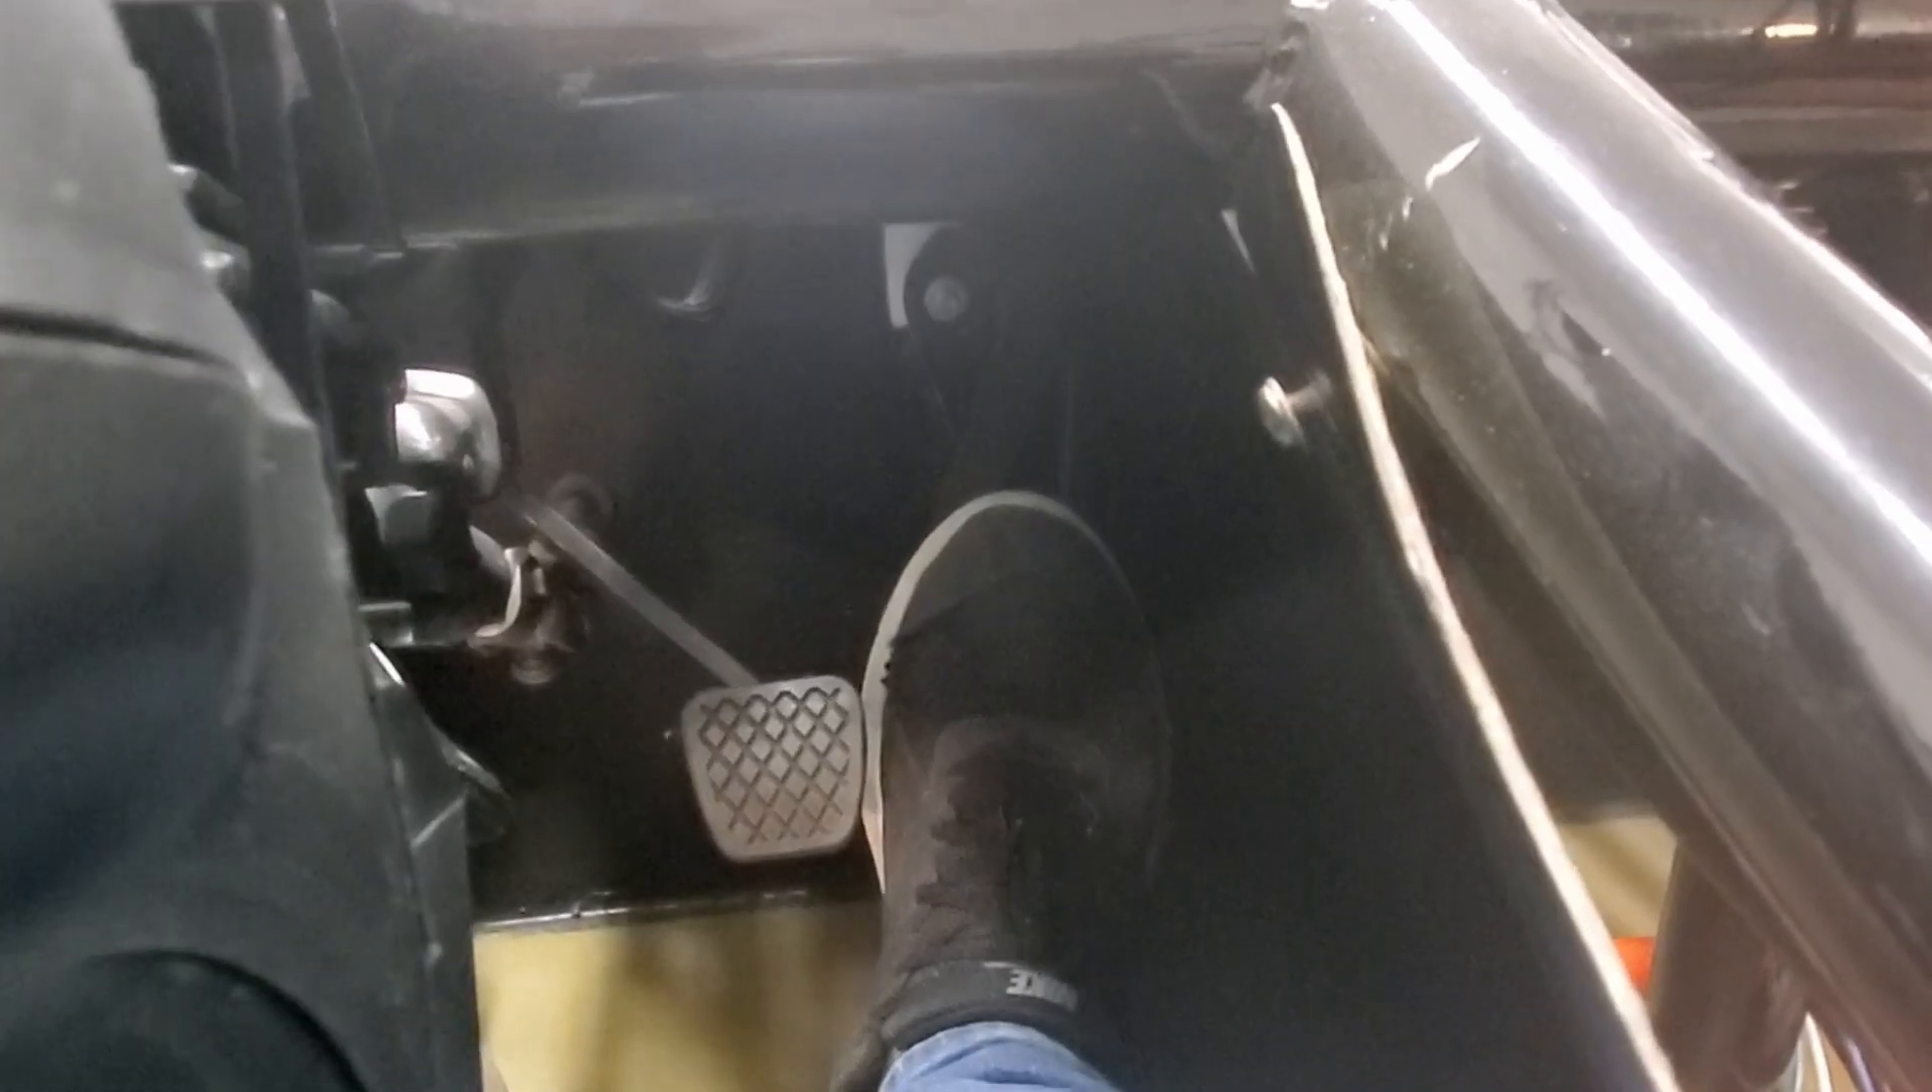The brake is just too close, meaning I can get around it, but it just seems like it's going to hit.